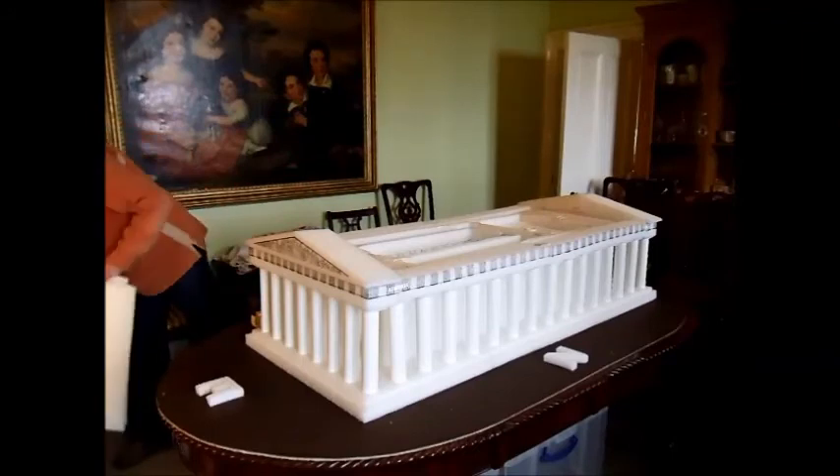The last bit to put on is the roof.